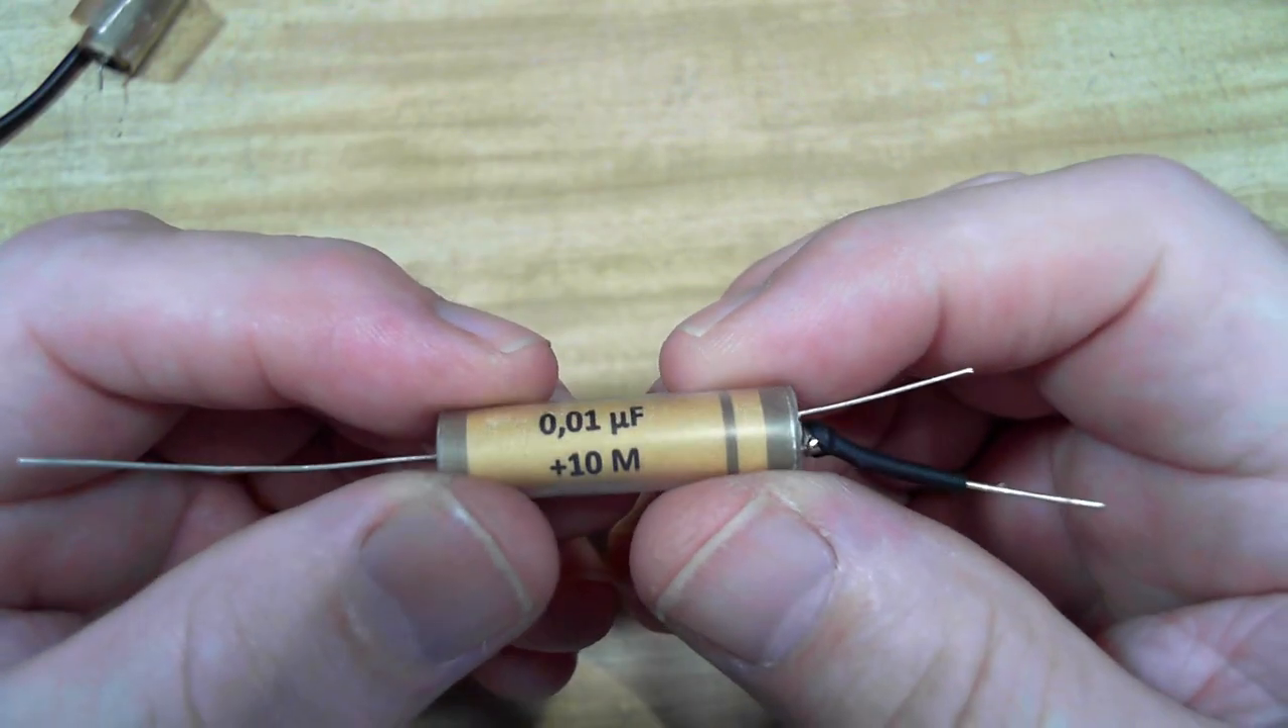I made a little label up and I've put it in heat shrink there just to let everyone know that it's what's inside the little package.